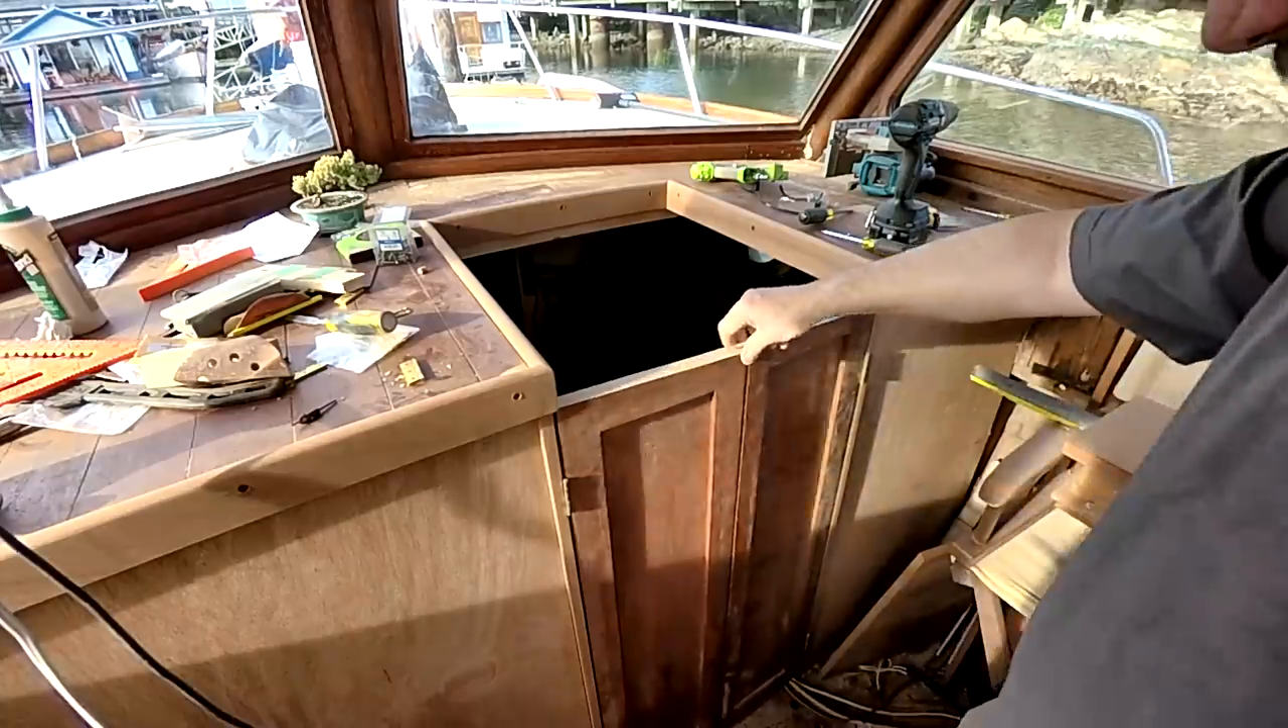Here we go, door frames are back on, doors are back on, uh, nothing terribly exciting yet.